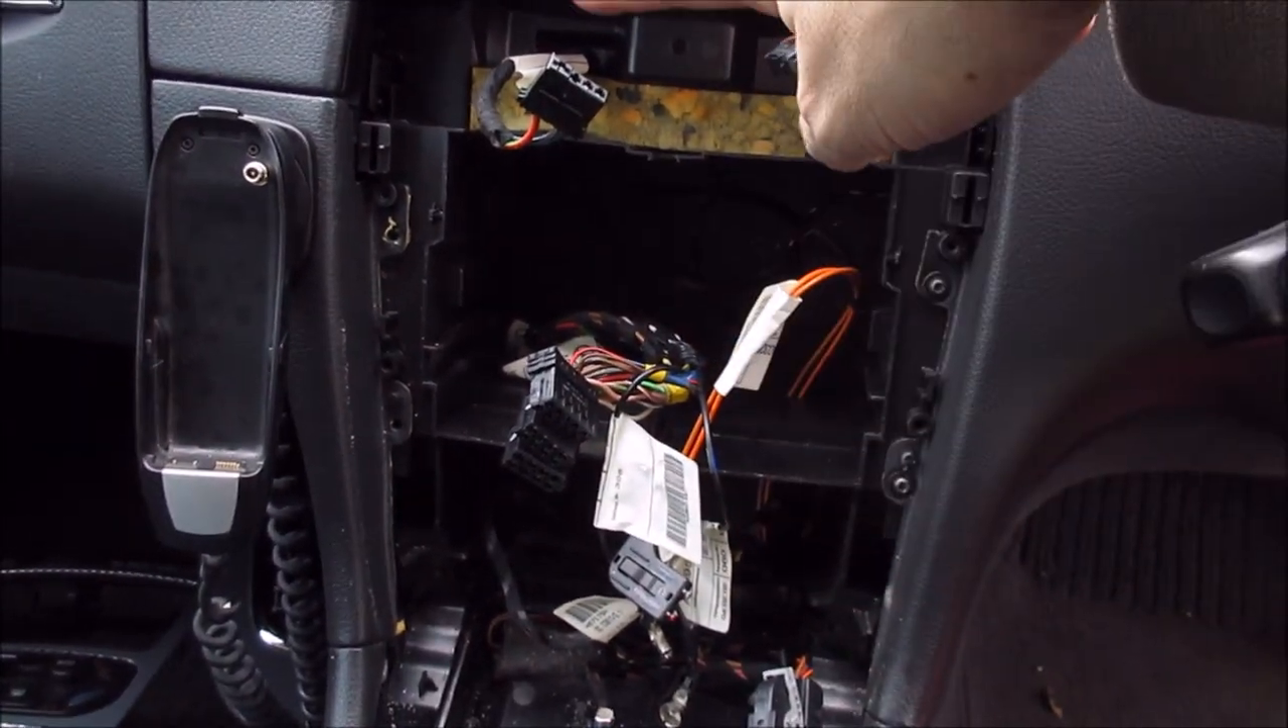As you see, I've completely removed the center console, all the instruments and so on.